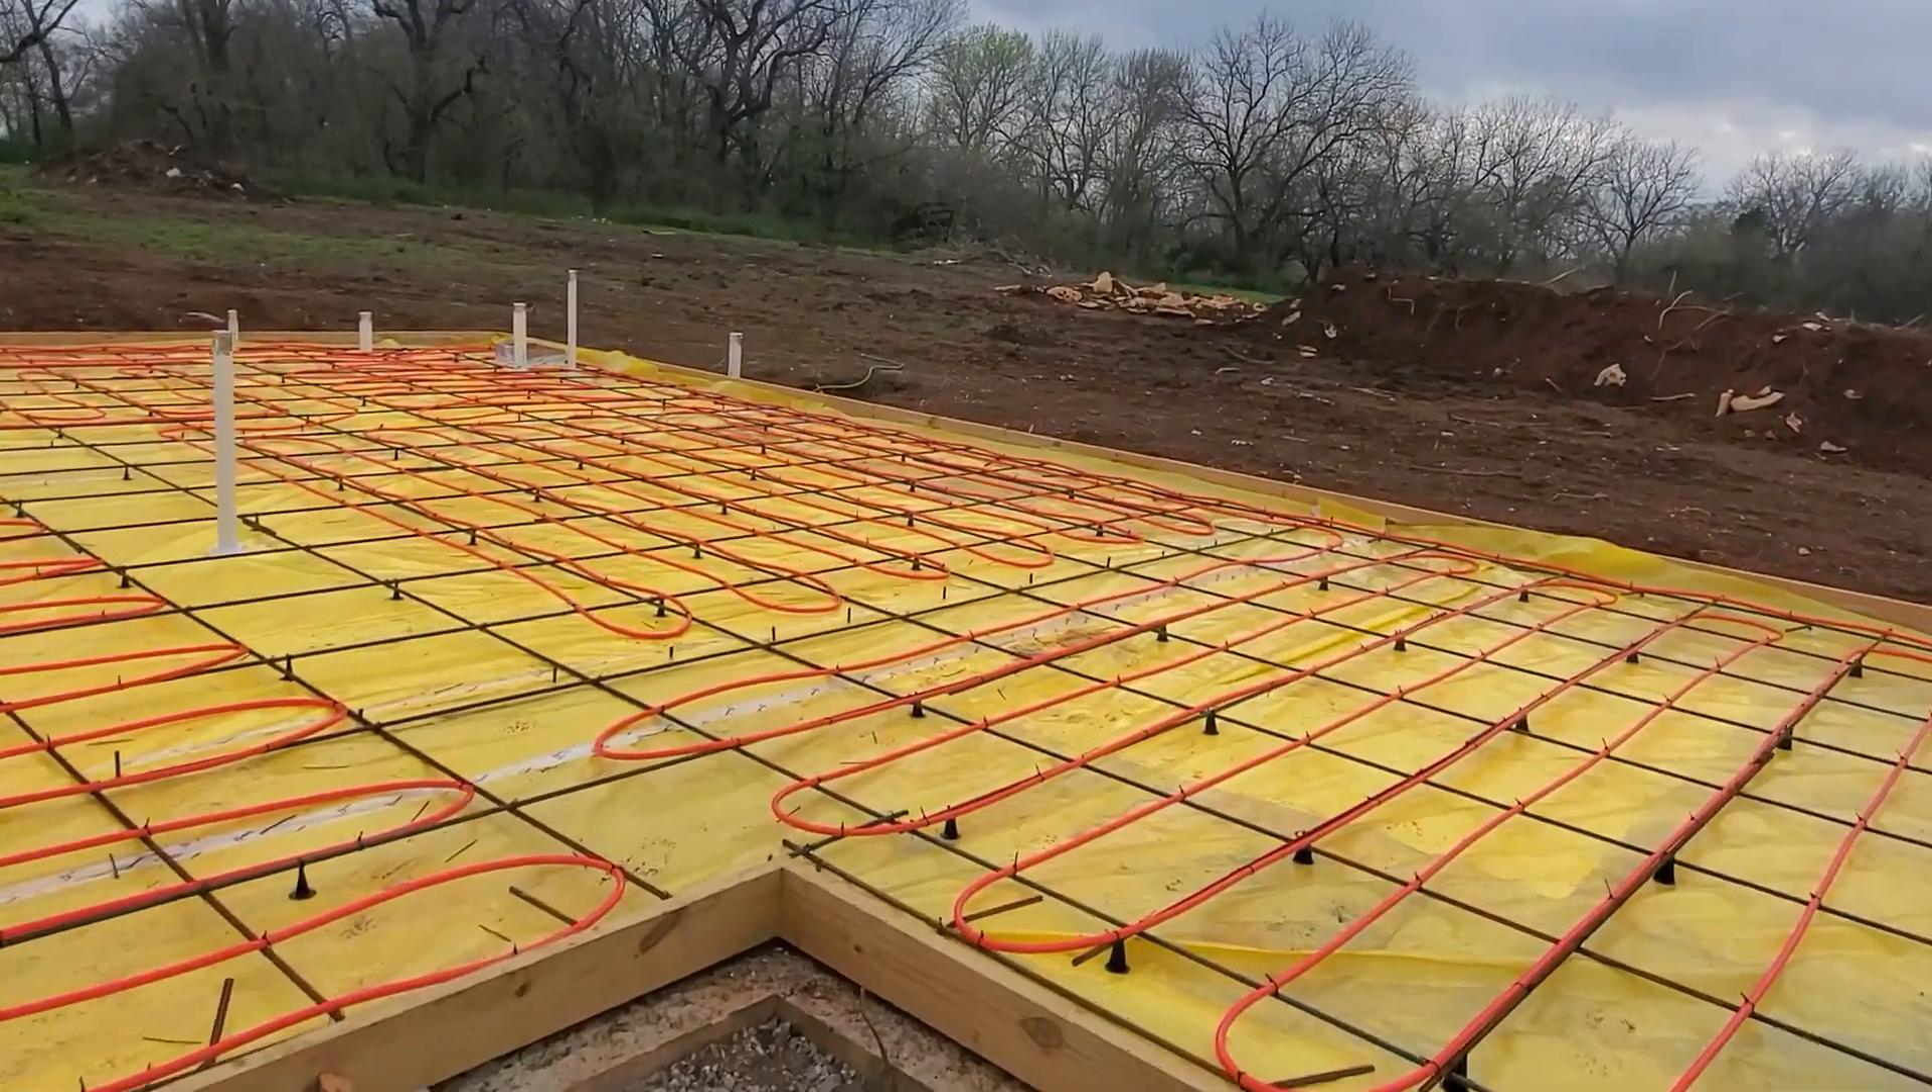Okay, we finished up the rest of the radiant tubing for the floor.